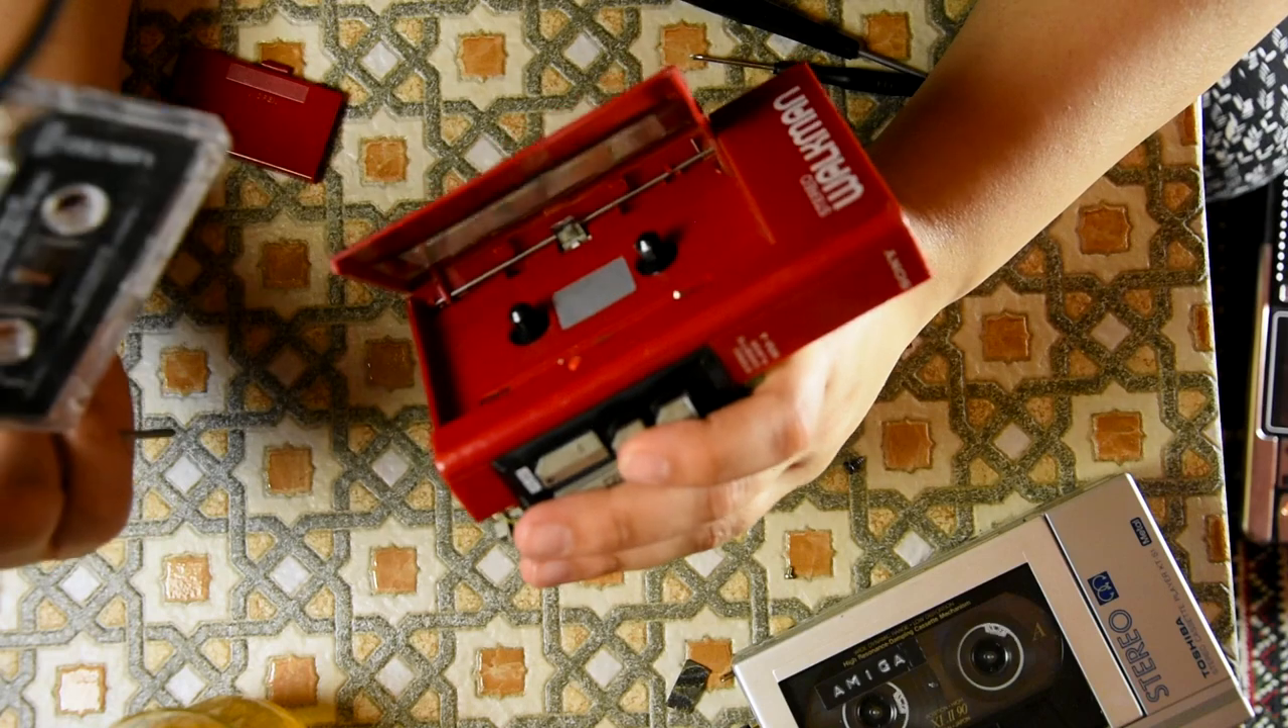Okay, so at least I managed to get the cassette out.